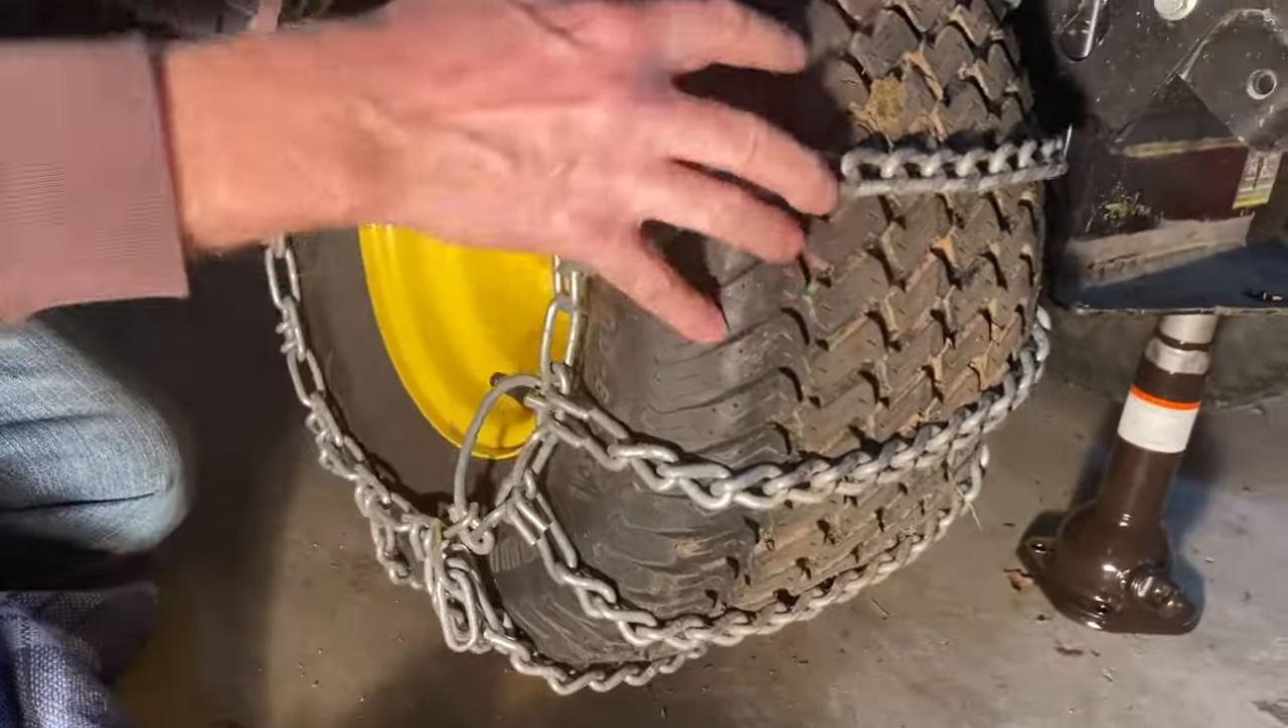I got the chain in here, and that's pretty much it.